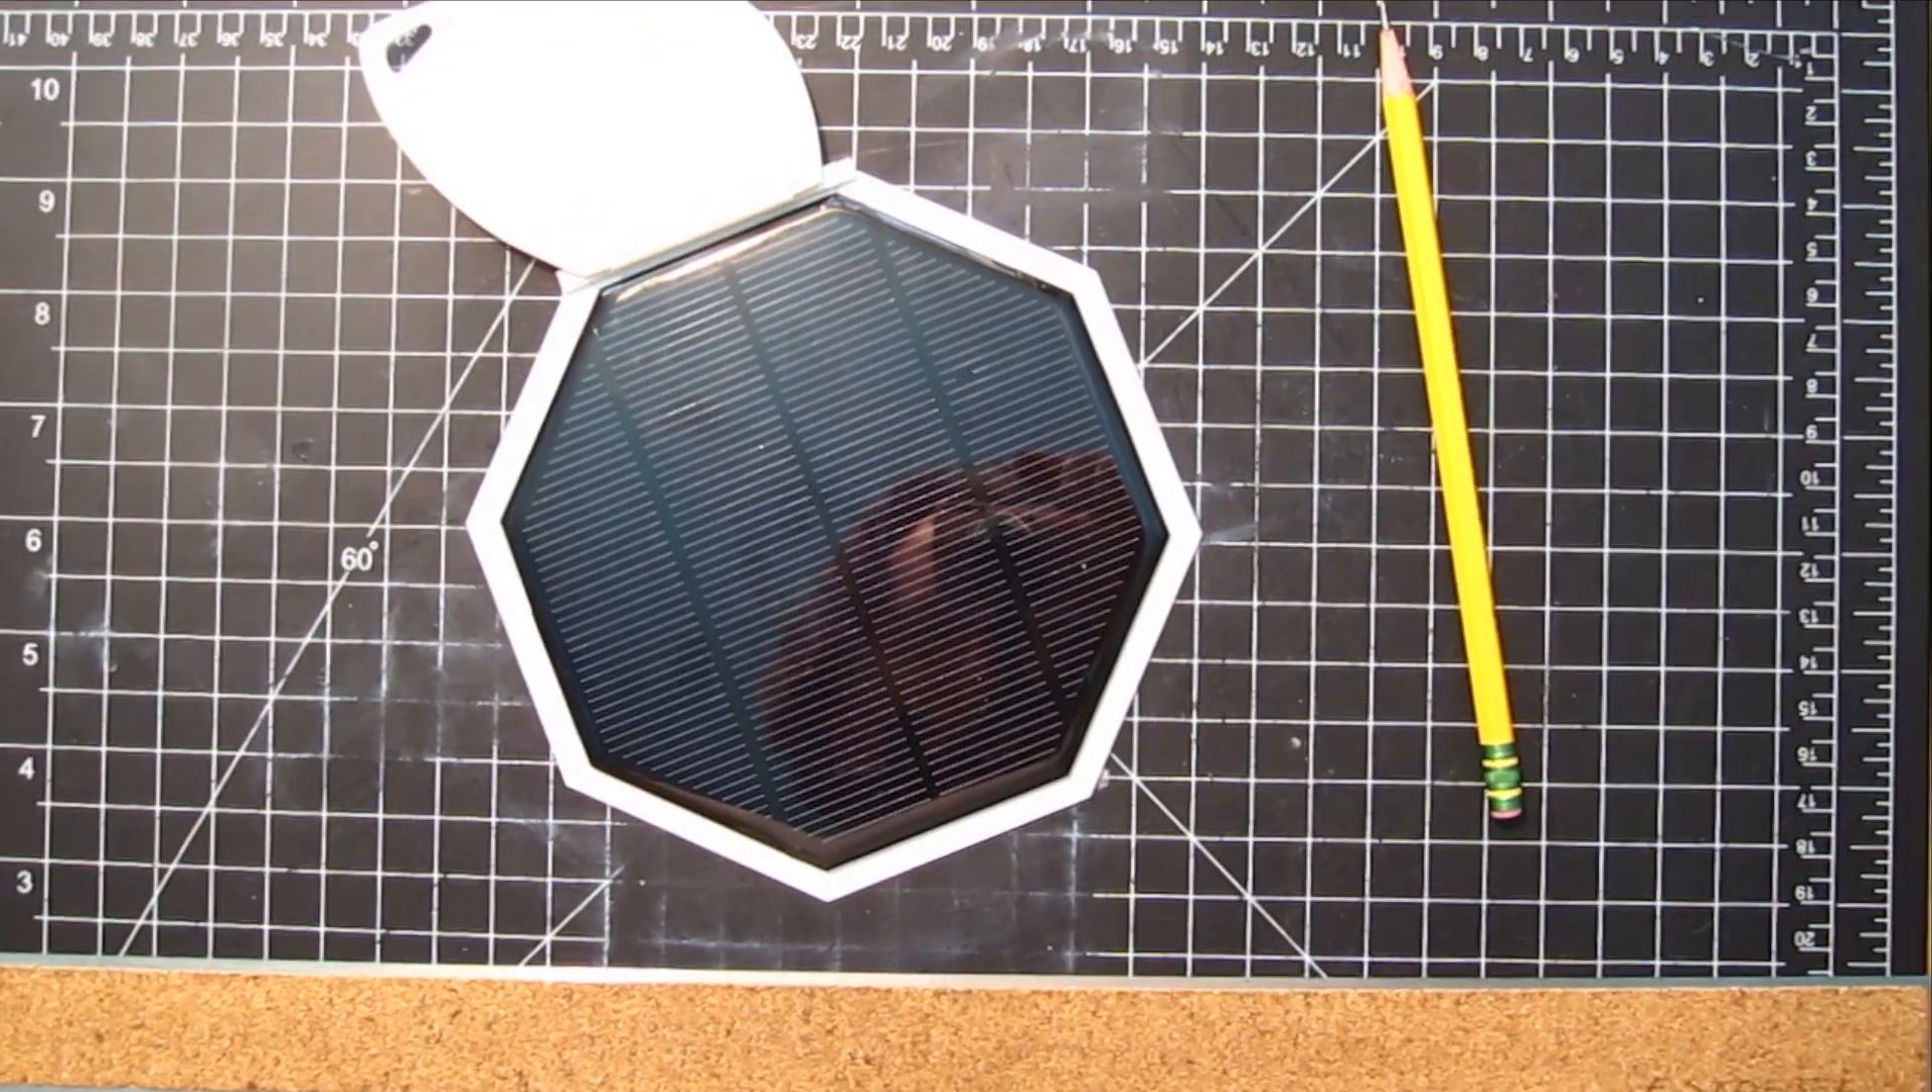Let's do a quick test with the solar panel to see how it fits on the octagon. It's looking pretty good.